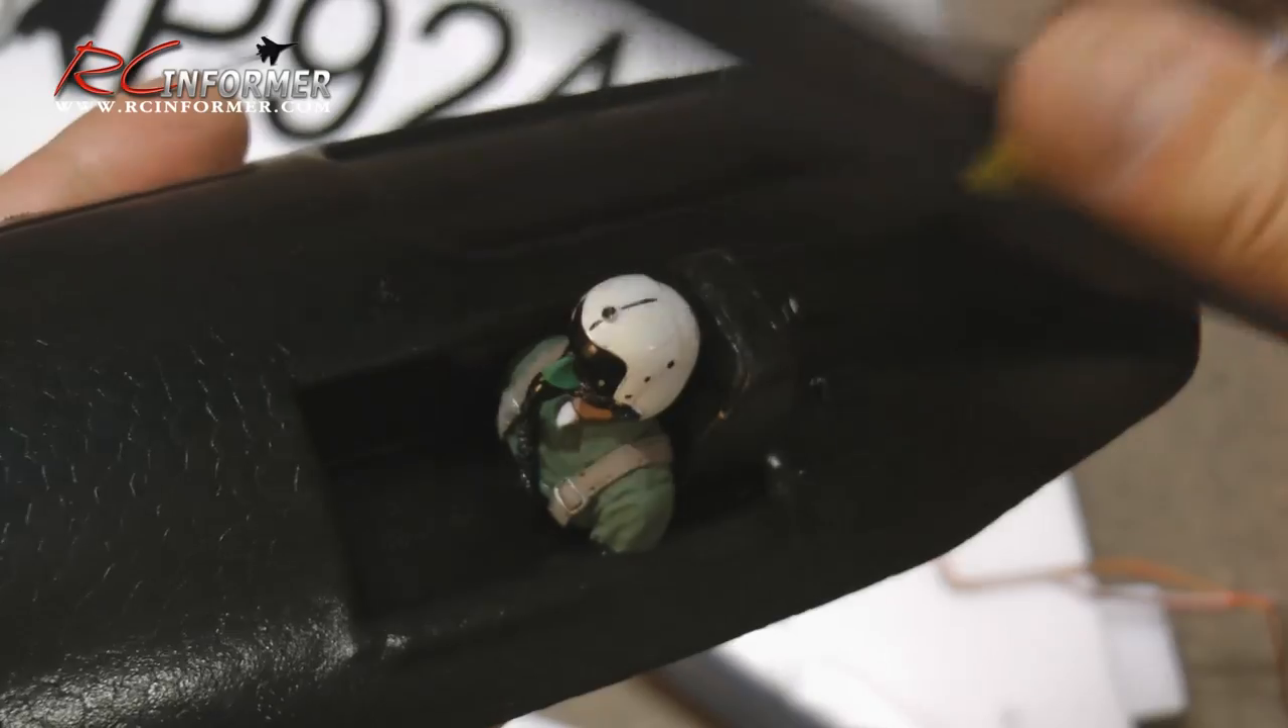Here's a really sweet detail guys that I added to my airplane and I have this pilot laying around and I never really used him for anything but he fits in here really nicely.